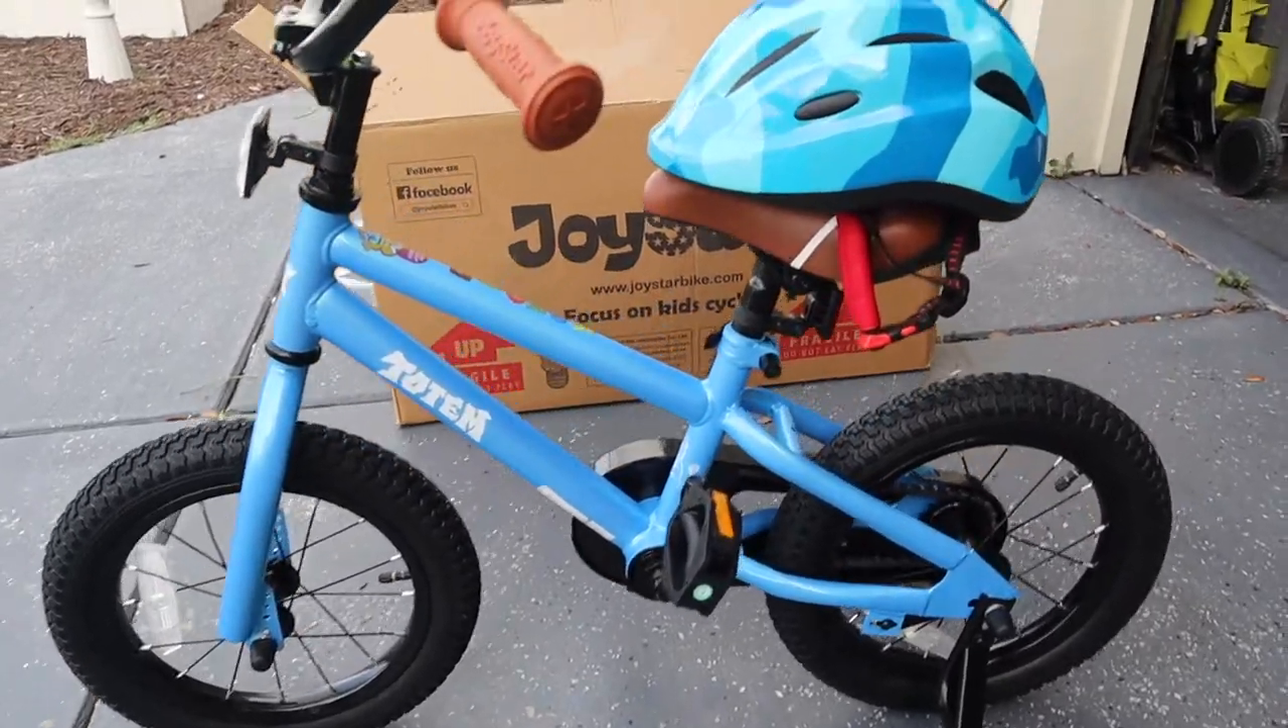We have assembled the boys bike It is all done.